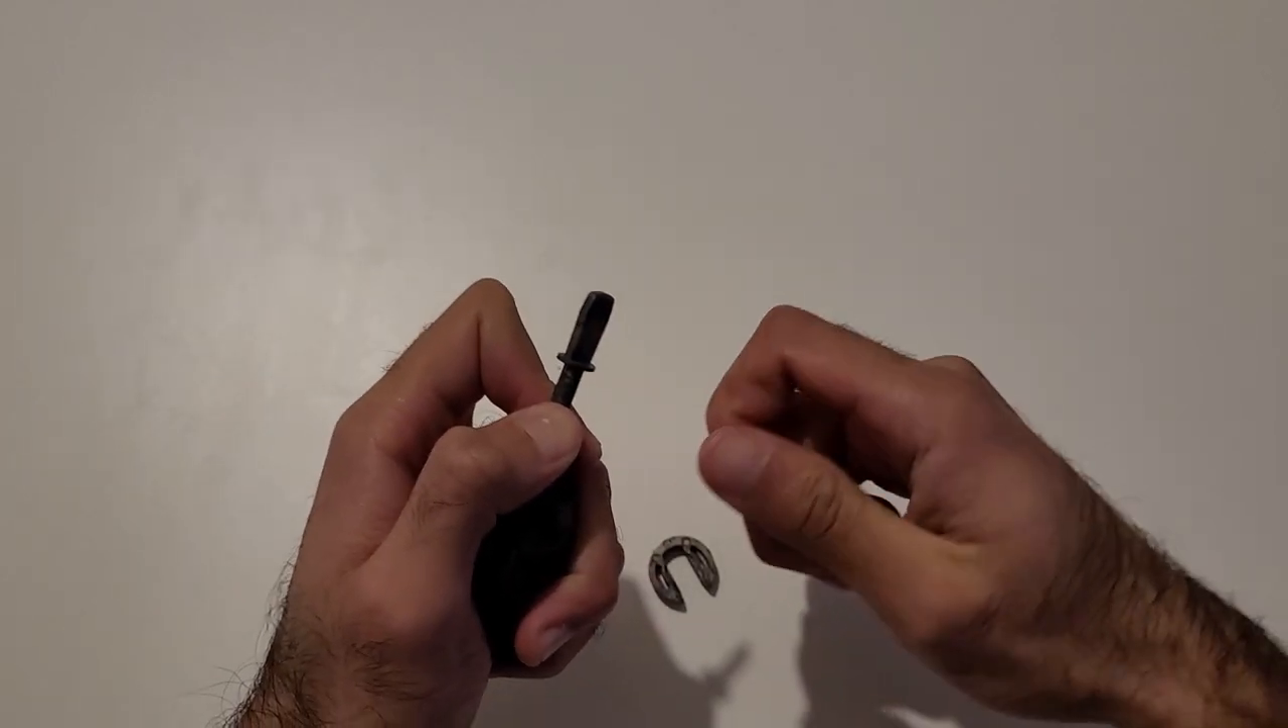Yep so if you just push down there and then slide the little clip up, try and wiggle it as you slide it up, there you go the clip is now out.